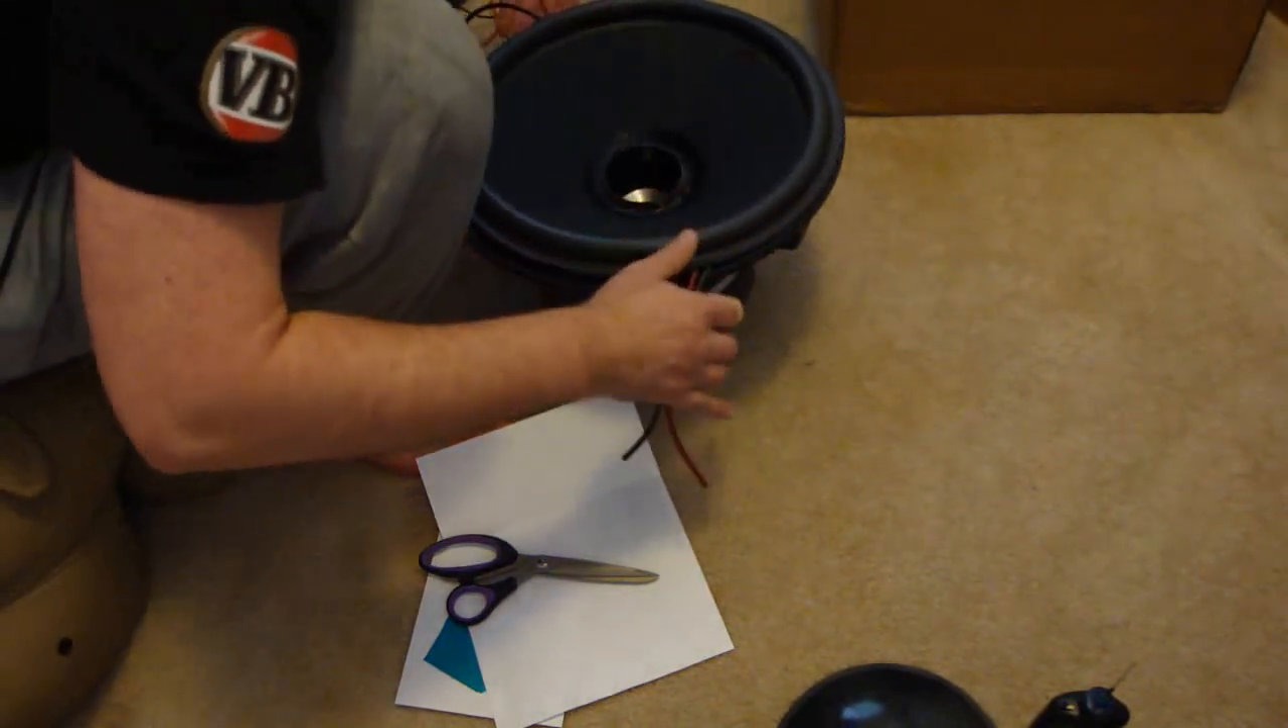First, we test fit the cone assembly, which you will note does not have a dust cap attached.